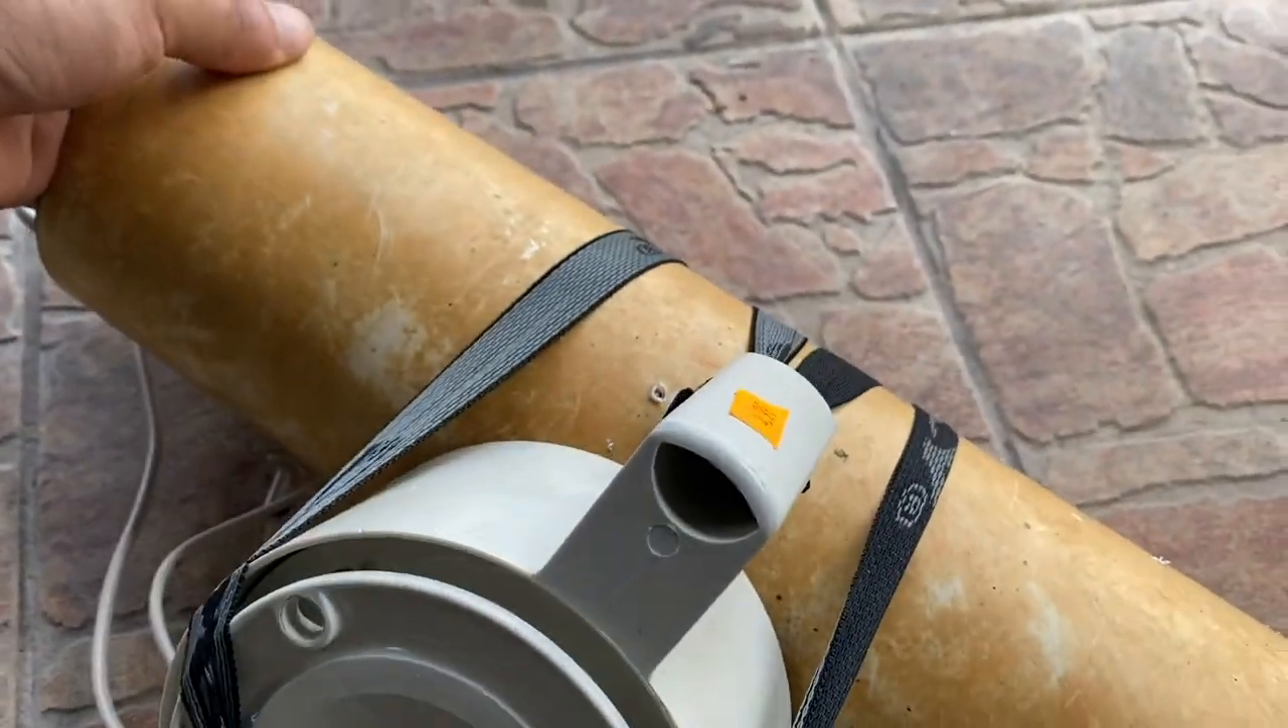And then as you can see here this is the orange citrus squeezer that I bought and basically took the top off and was able to secure it here with some elastics.